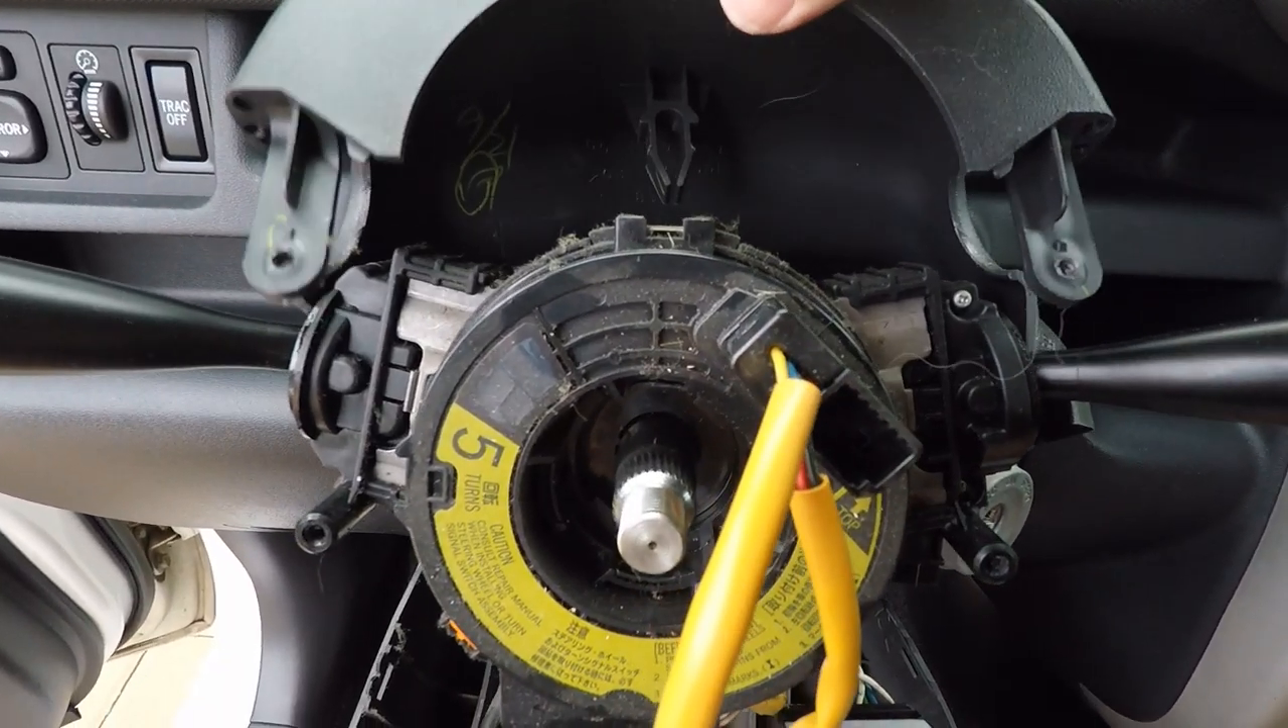So after a little gentle wrestling I was able to remove the top cover here.